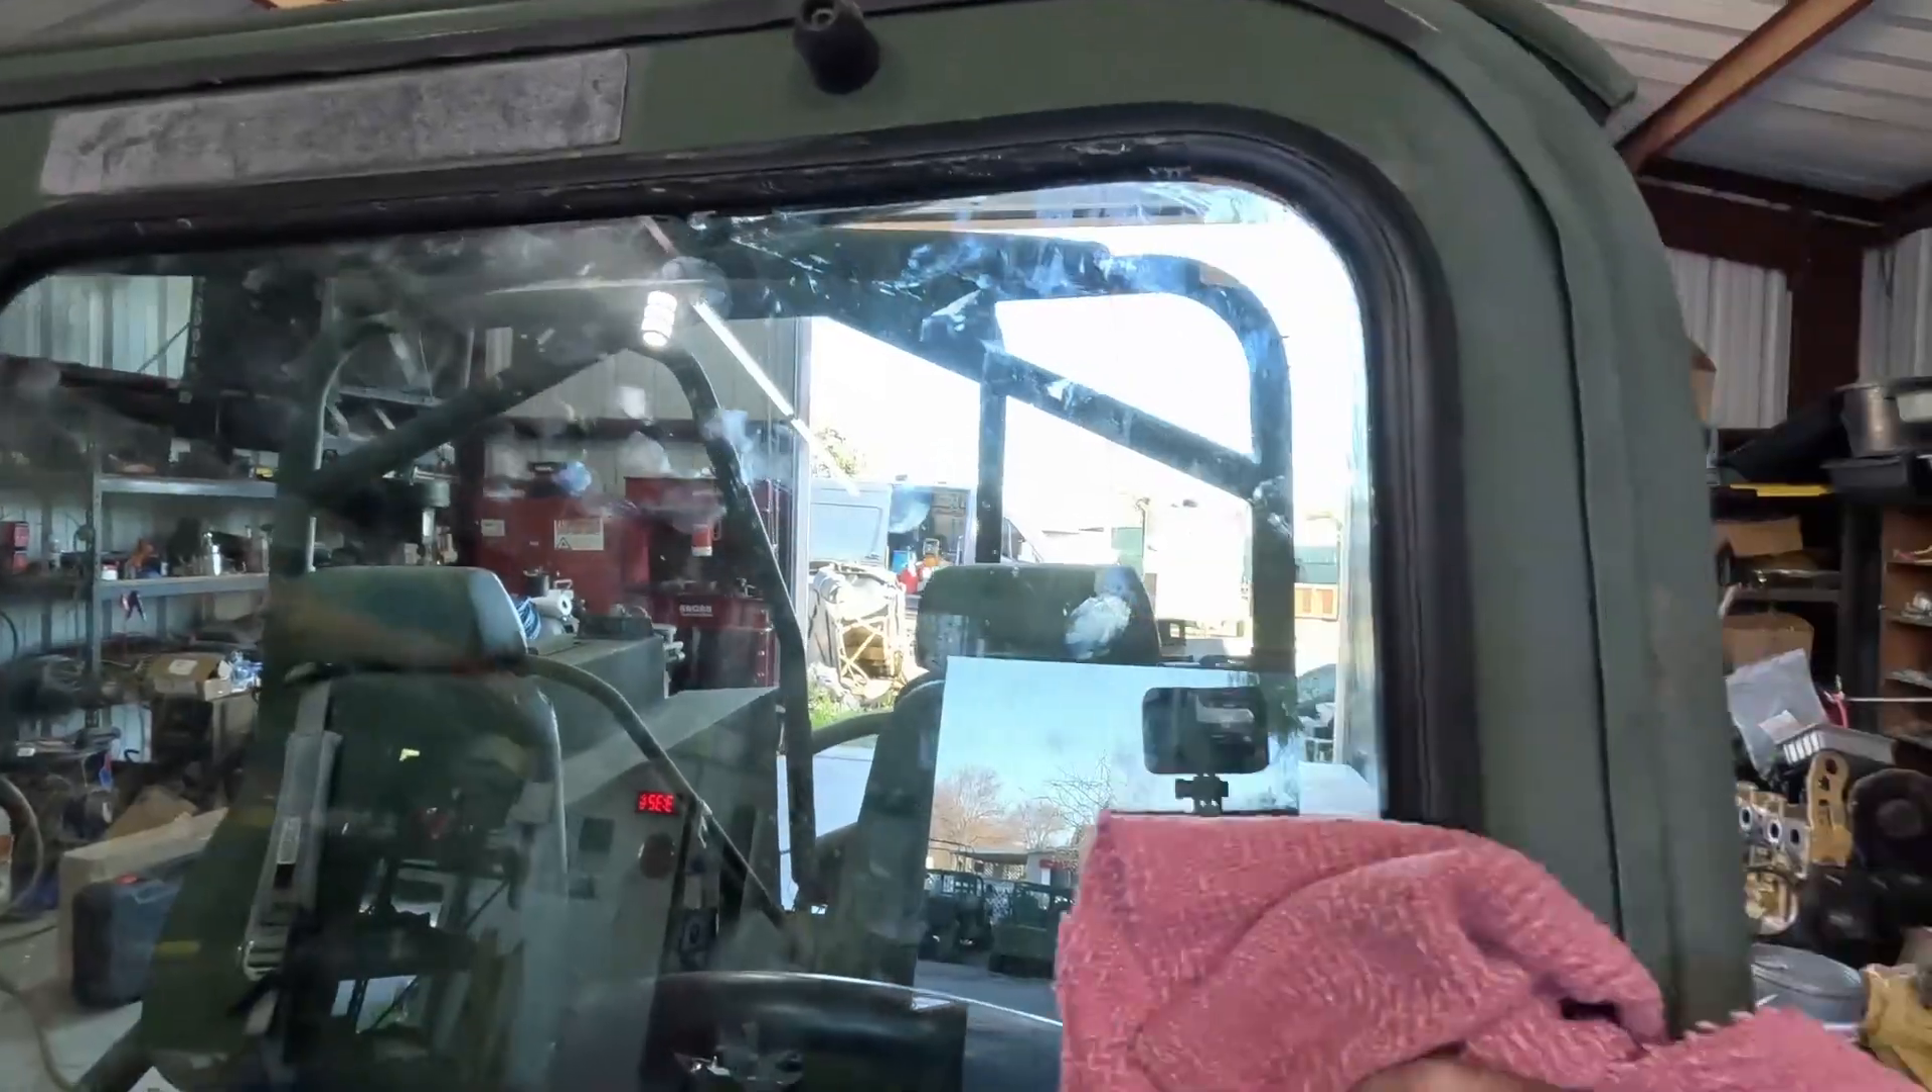It's all the way around and that's it the glass is in.